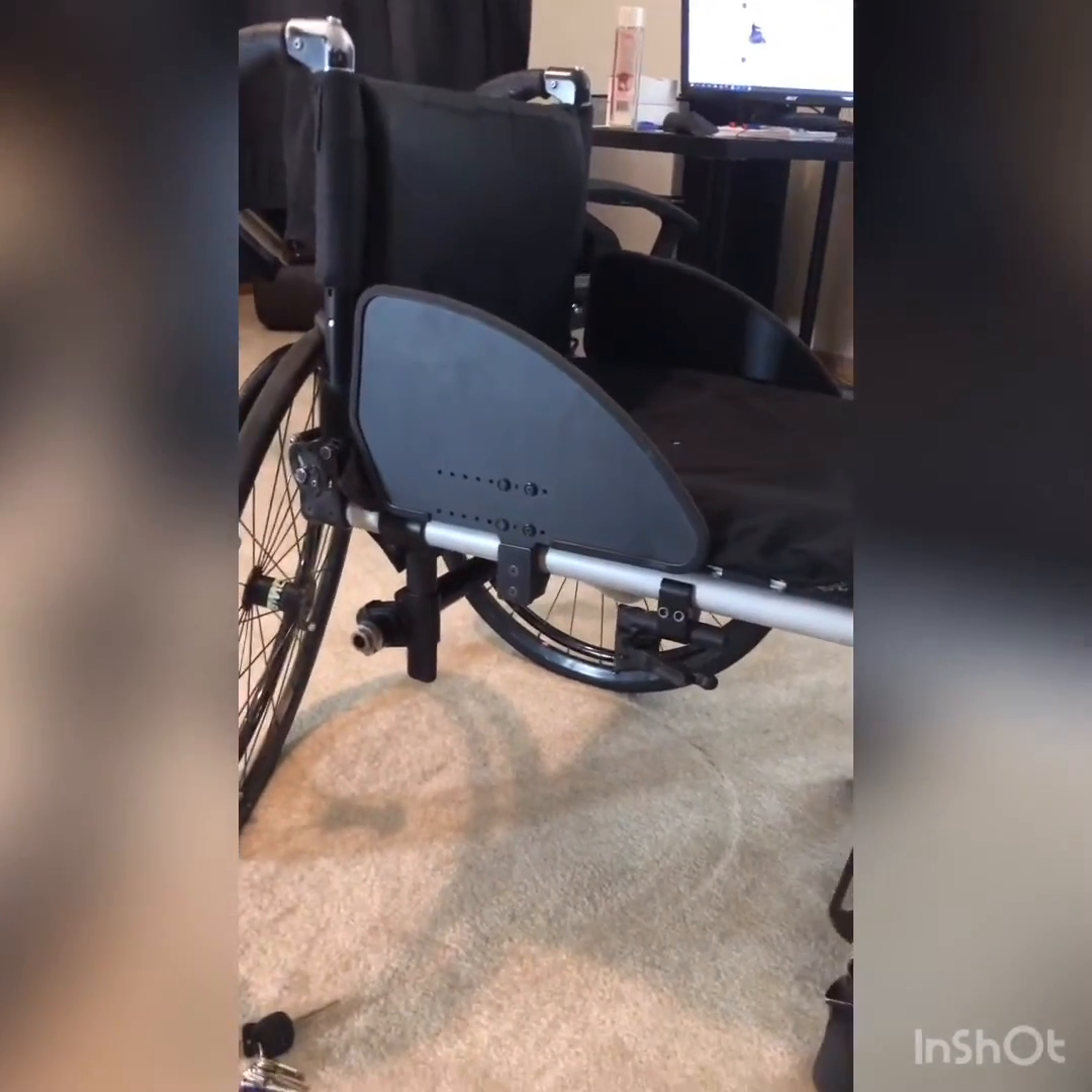I have the wheel already taken off as you can see and we'll start by looking at the existing length of the axle pin that came out of the chair.